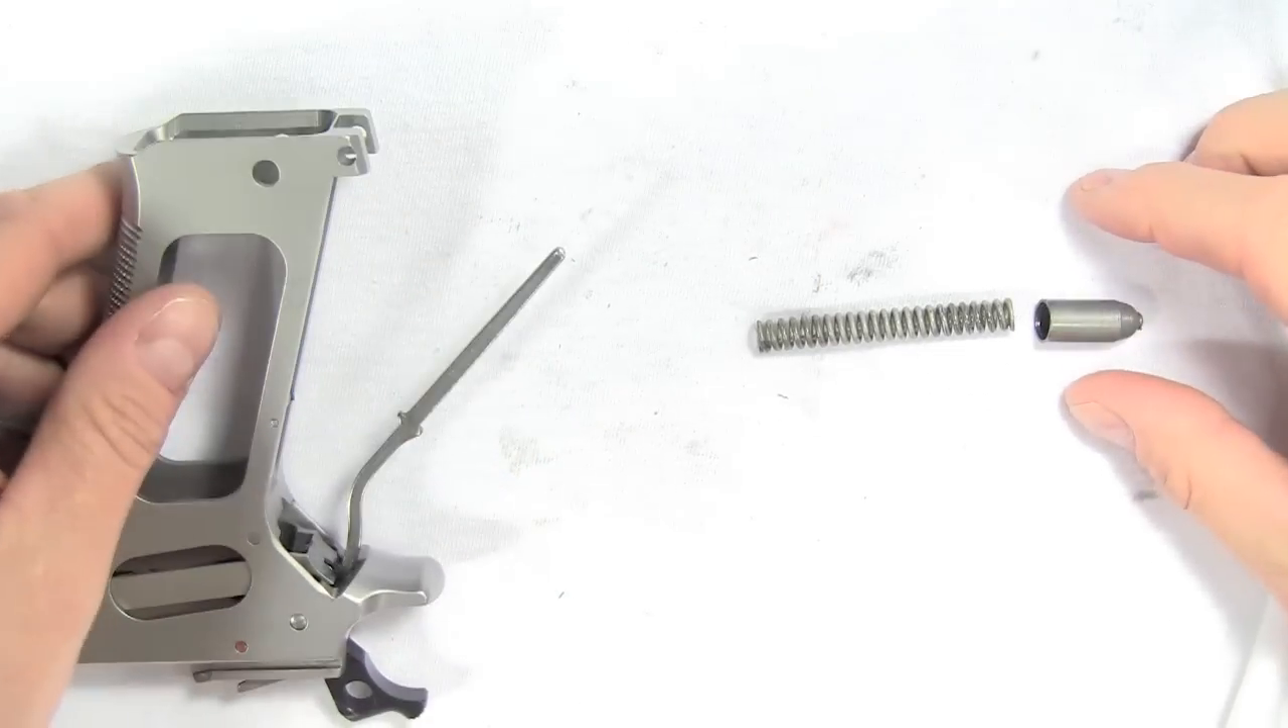Just like that, the grip is off. Hammer spring and cup is off.